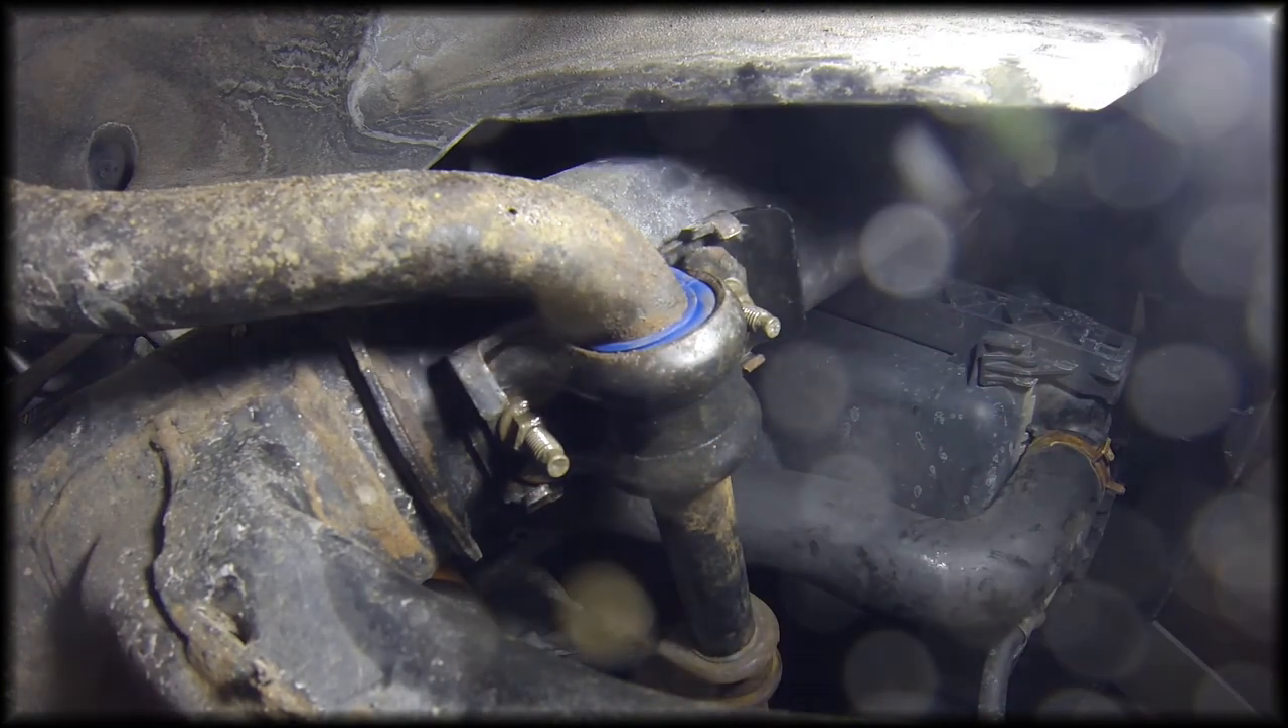Alright the new sway bar bushing is in and I haven't bent the tabs back down yet here but everything's tight and now if I grab it and try to wiggle it, no movement.